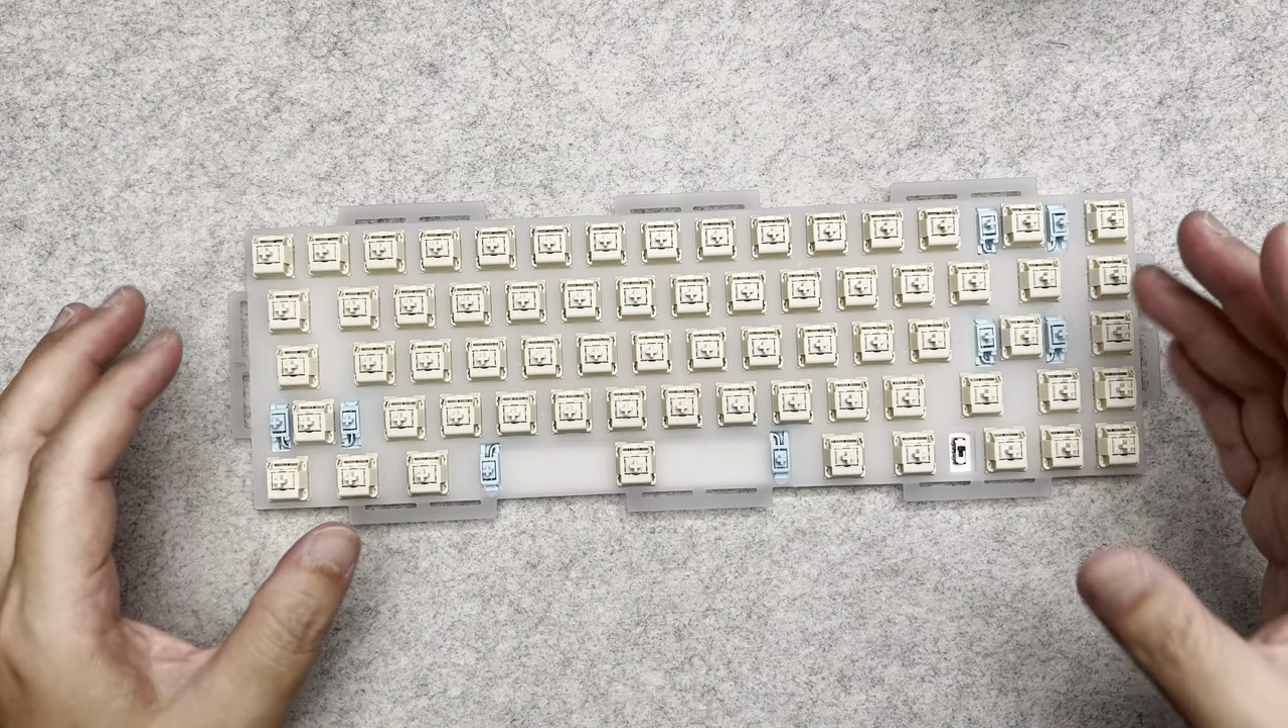Okay, so as you can see, I have built and installed the switches.